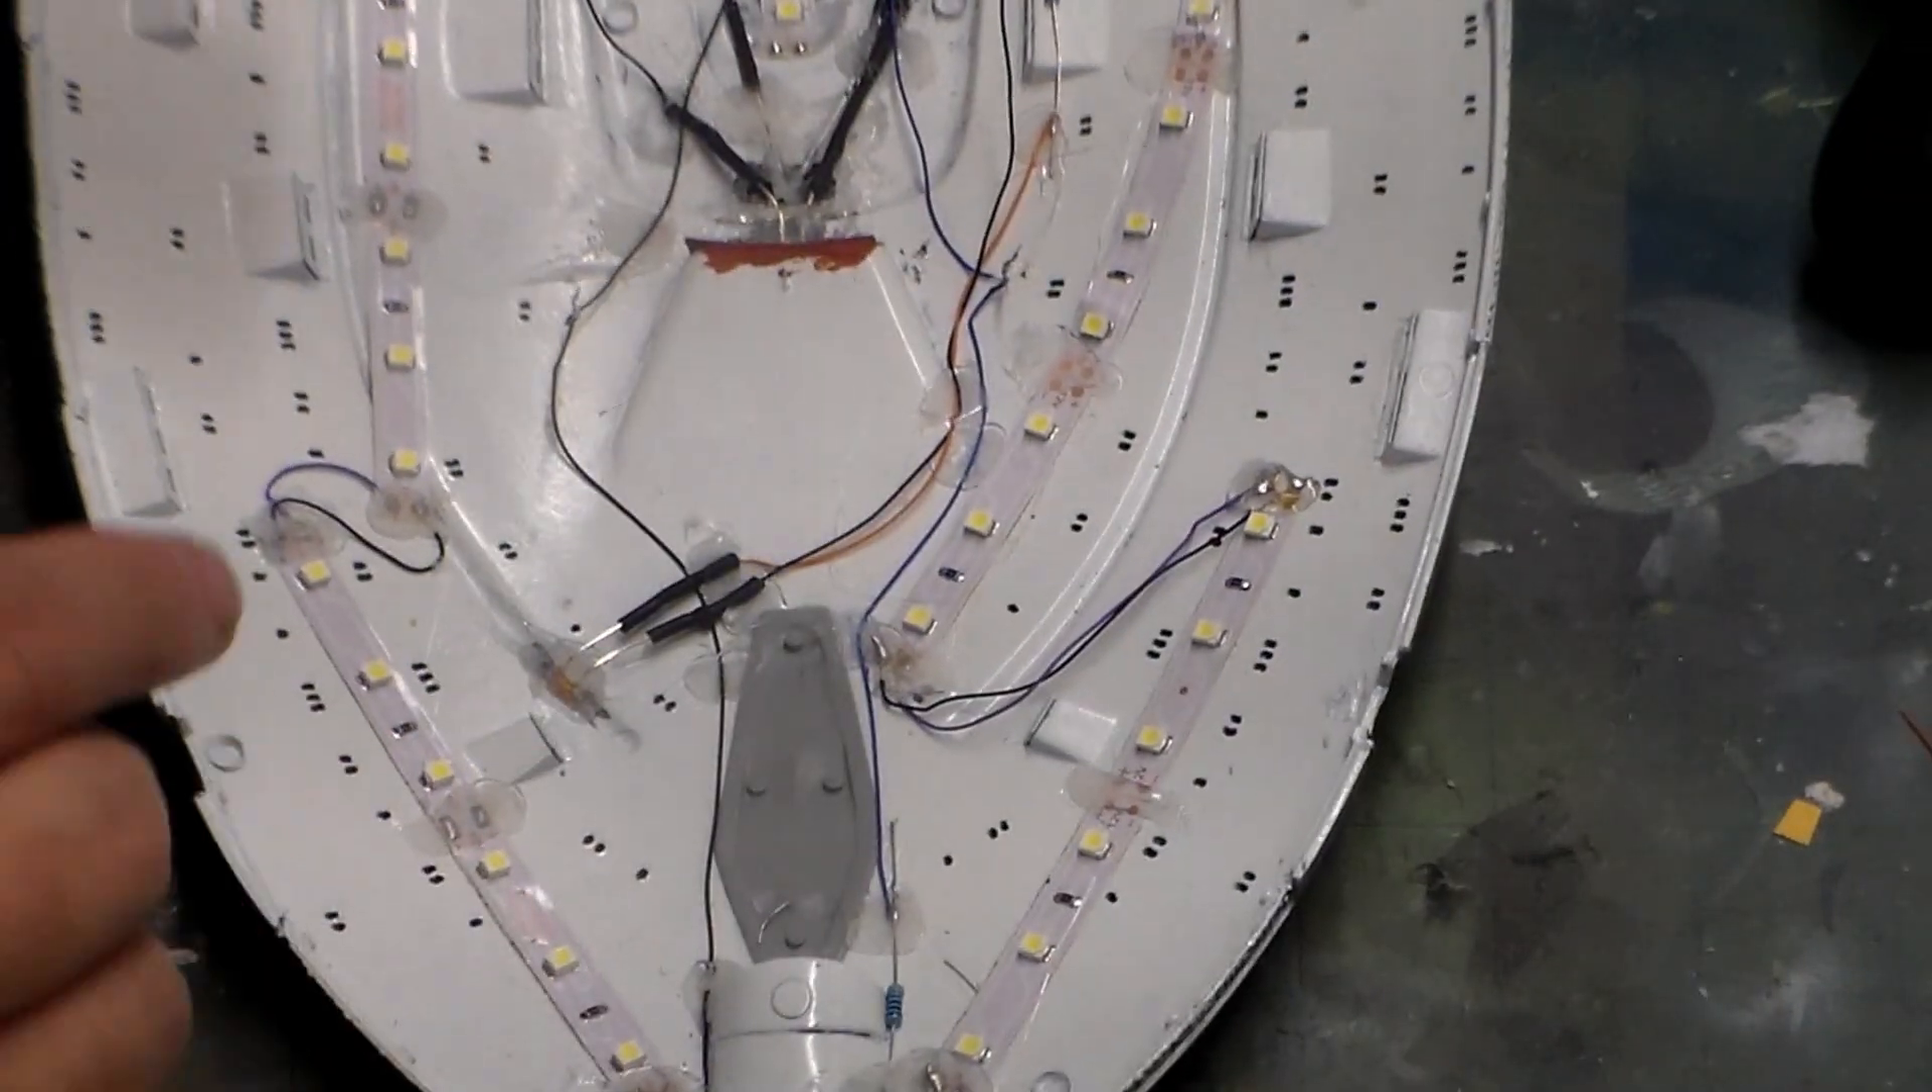Ok so as you guys can see I have all the strip tape in and I wired it in.